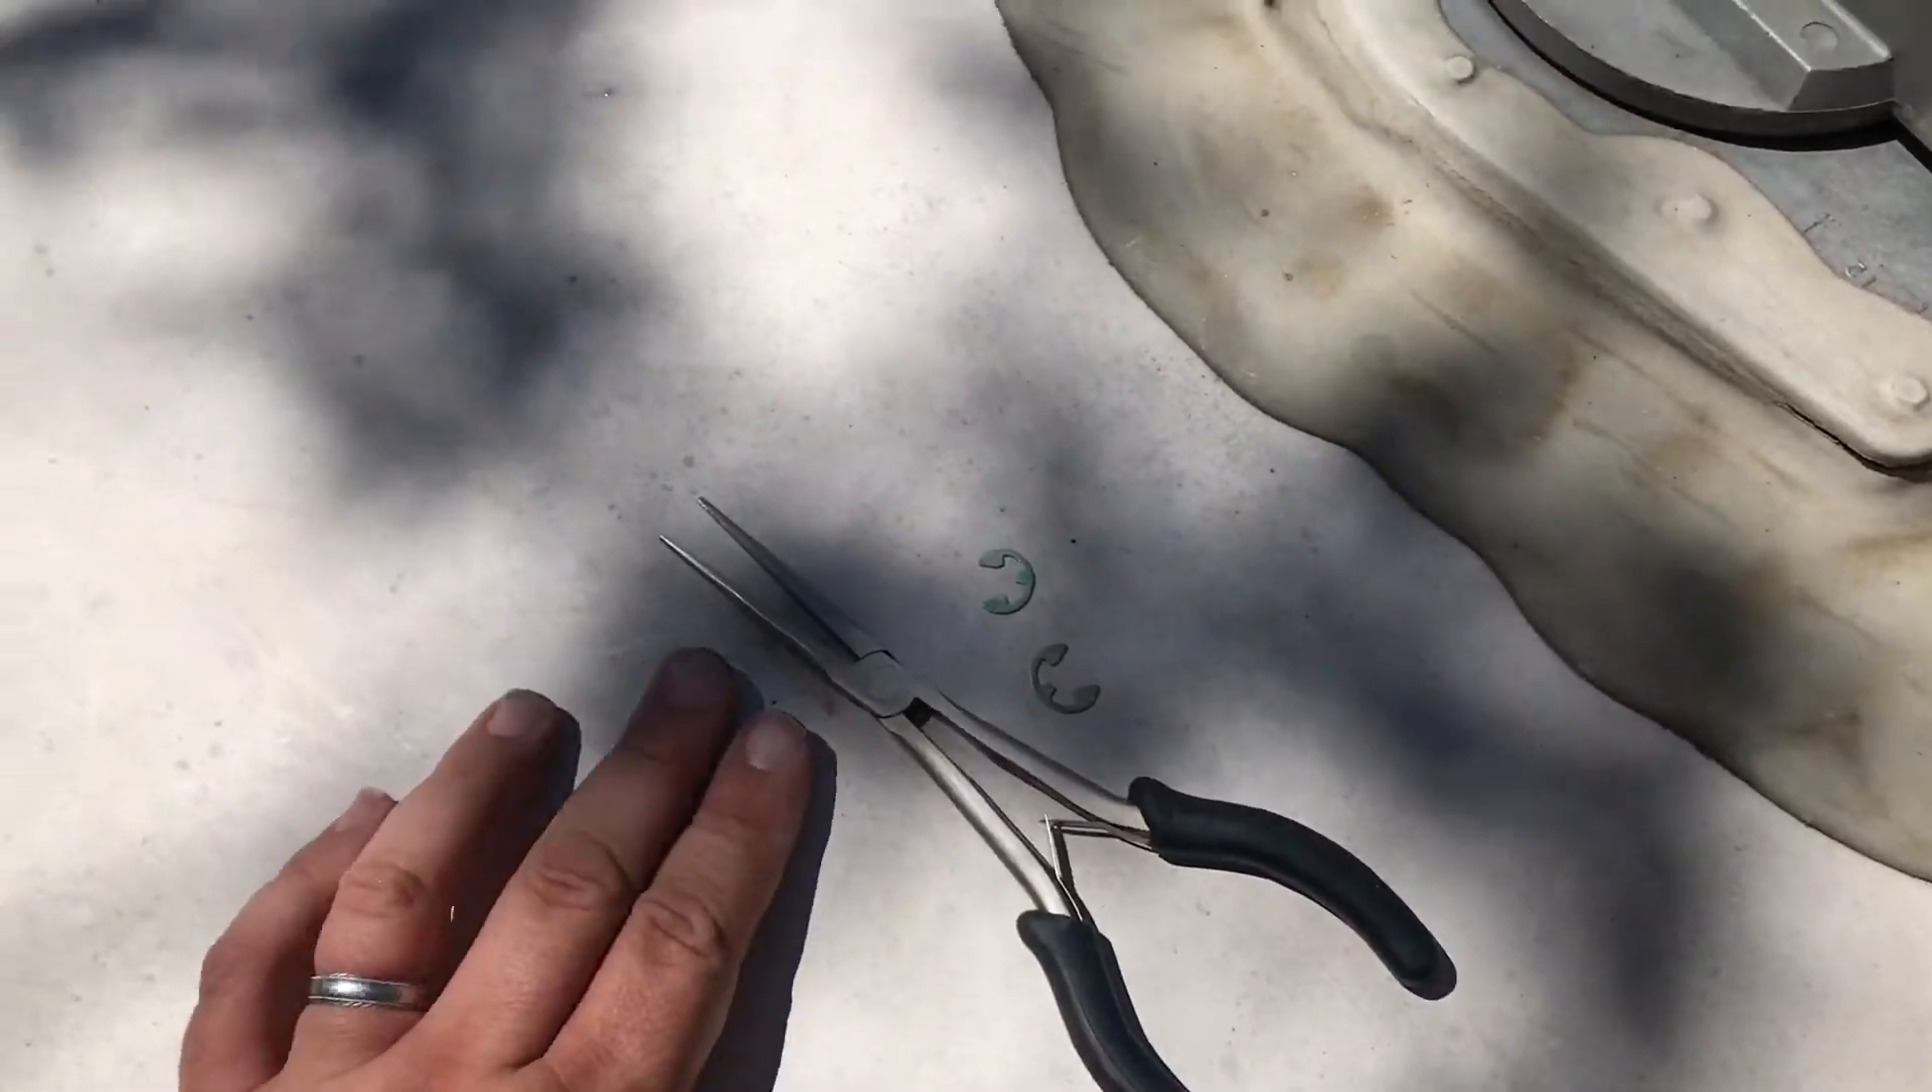All right so the clips are off and all I did there was just take uh the needle nose pliers and just stick them in there pry them apart a little bit and then they then they pop off.